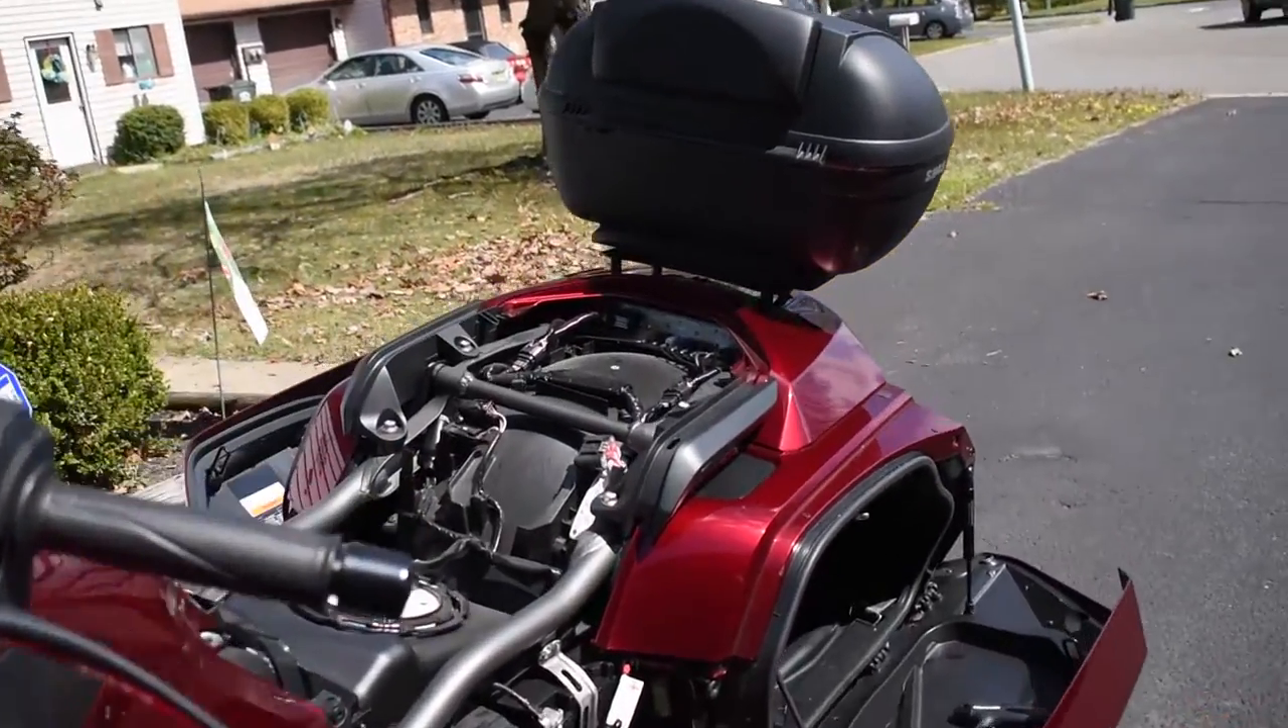There we go. The seat's off. The seat is off.